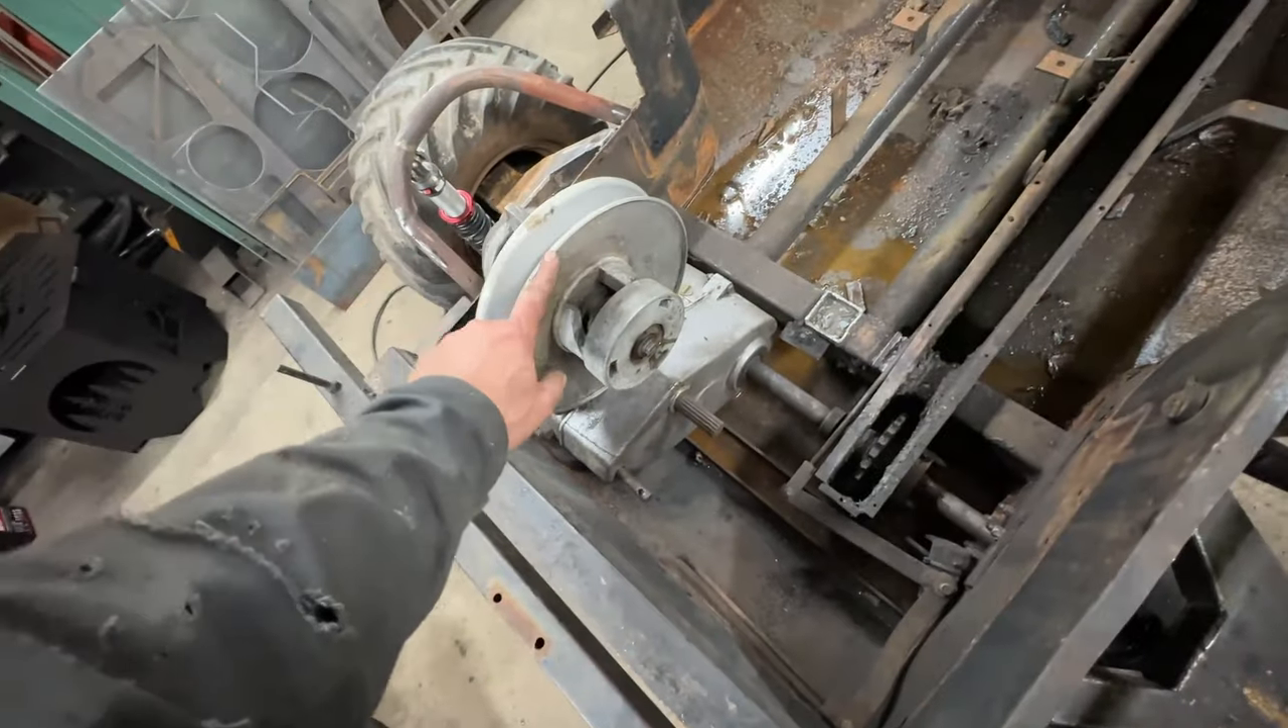As you can see, I went ahead and put the secondary clutch on.